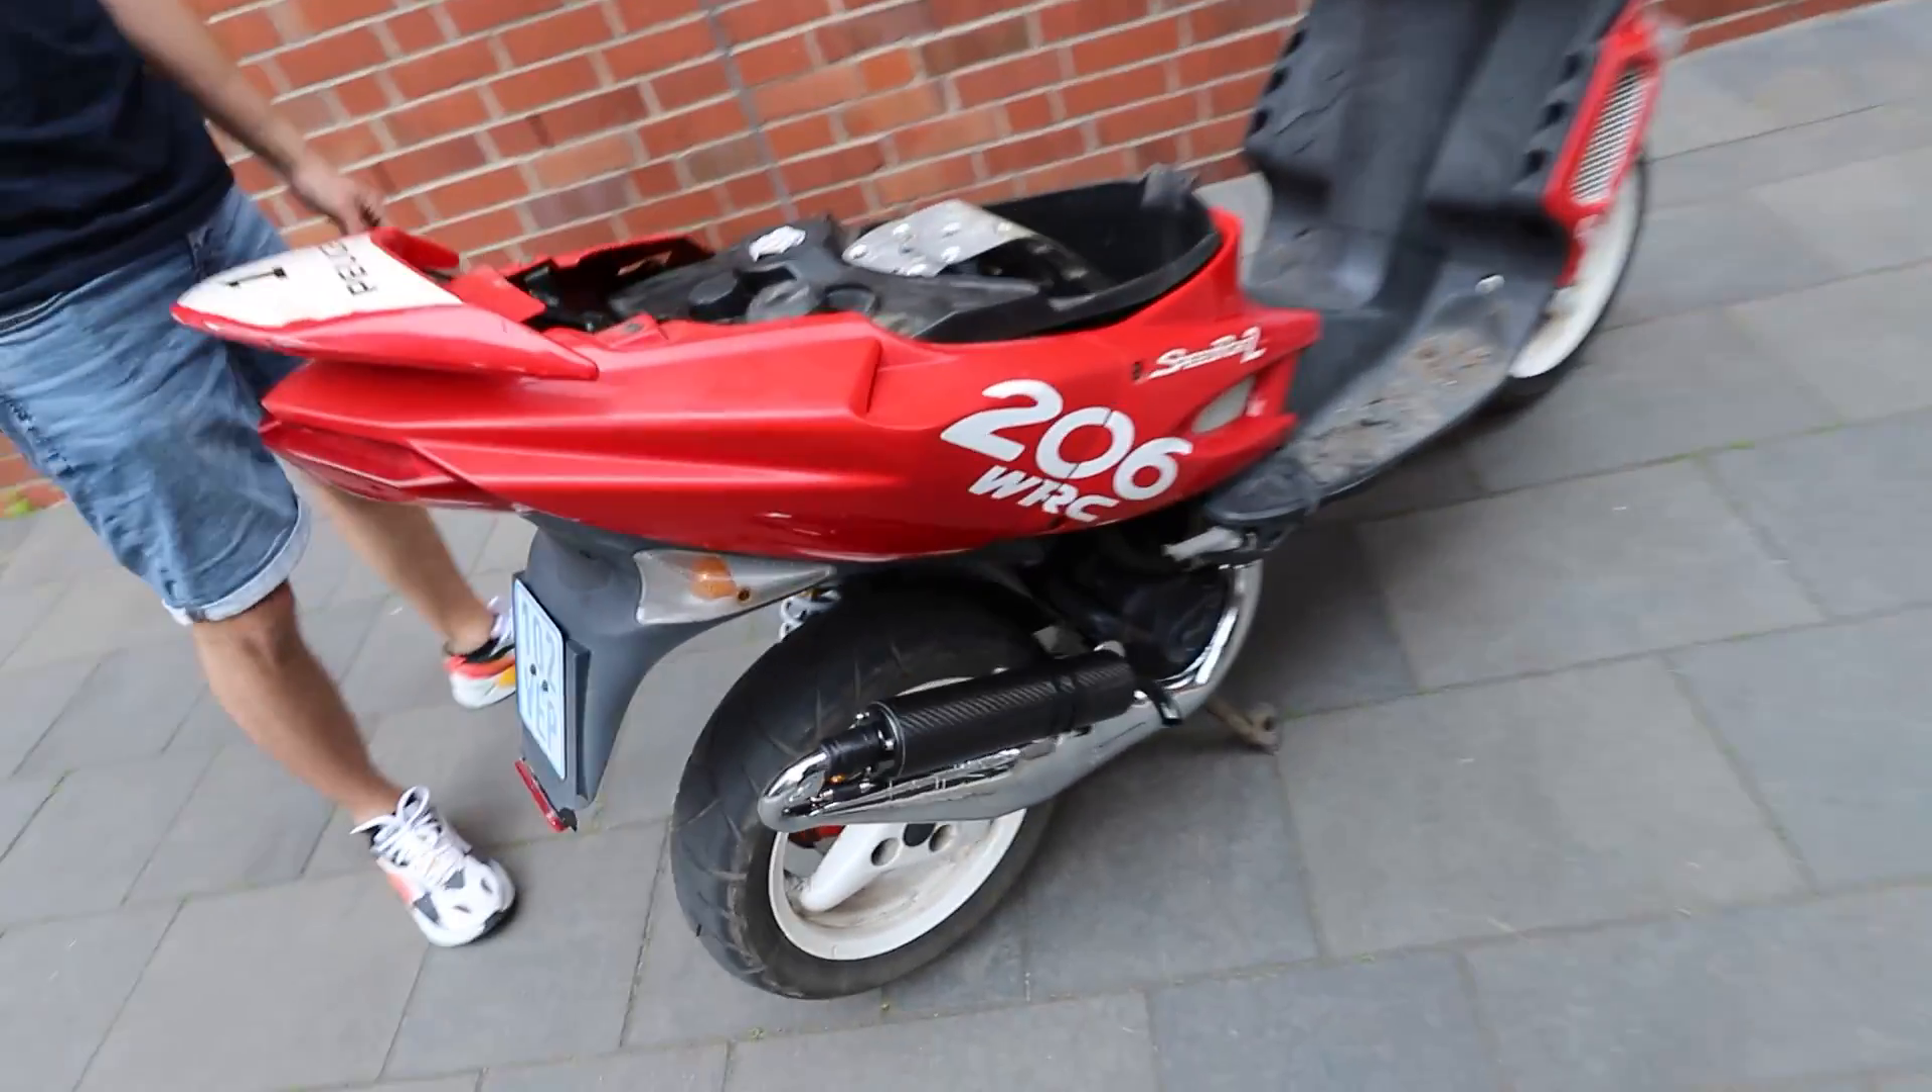Wir haben den schönen Auspuff dran gebaut.